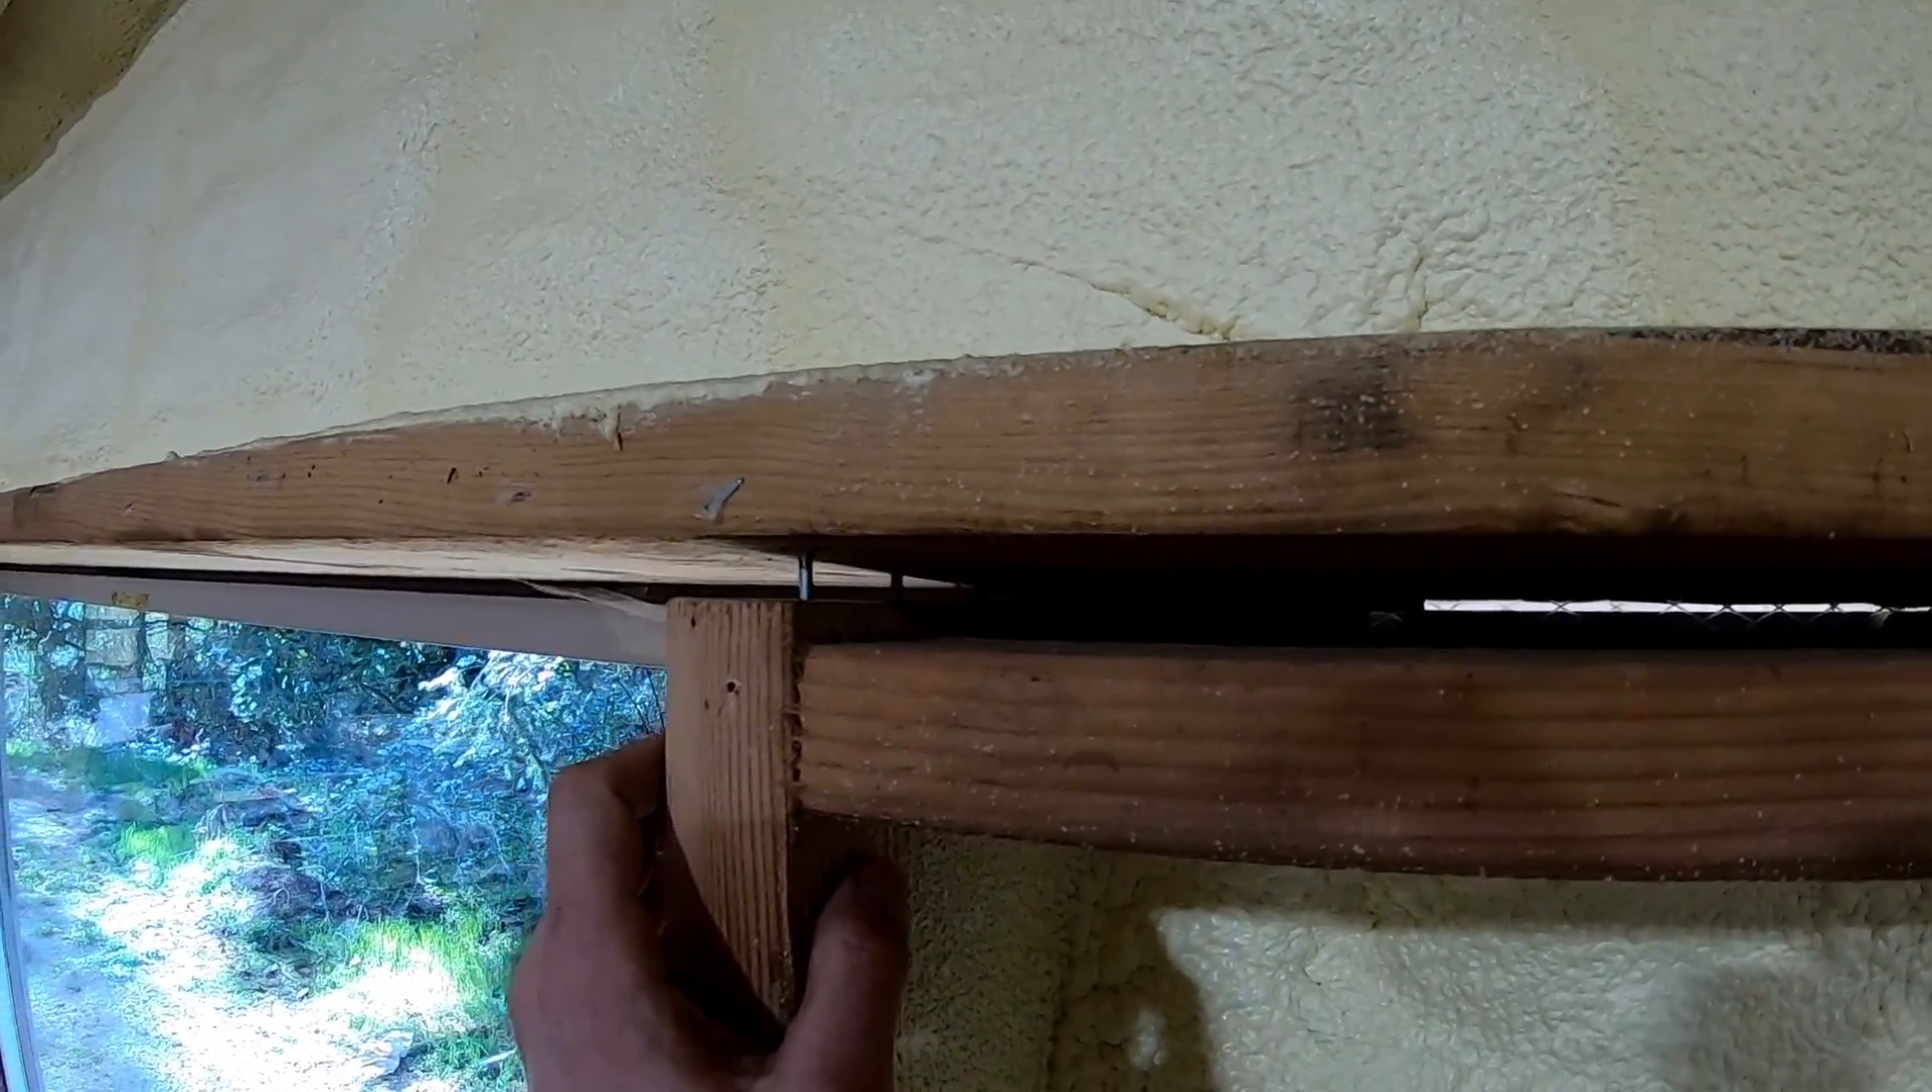We've got these two boards that have managed to just nailed together and they've pulled apart.